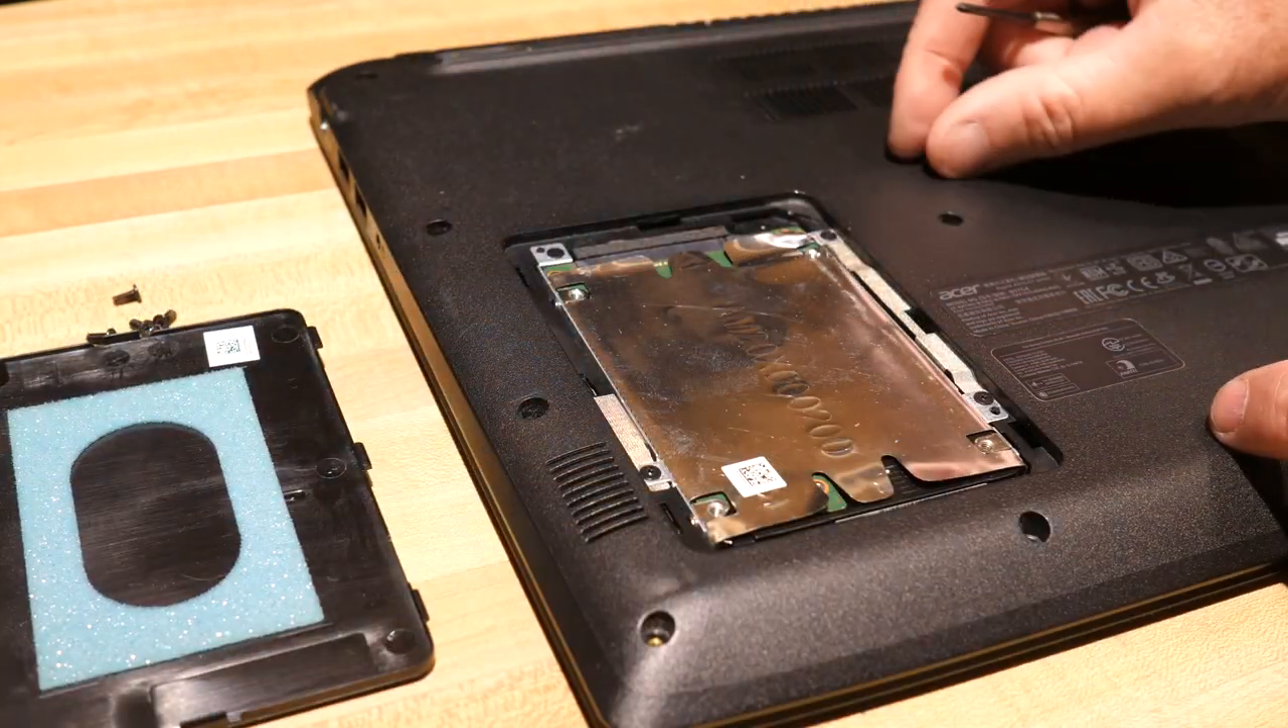In this case I think this one is our hard drive compartment so we'll just just rip that guy out and you can see our nice hard drive right there so we're good to go.